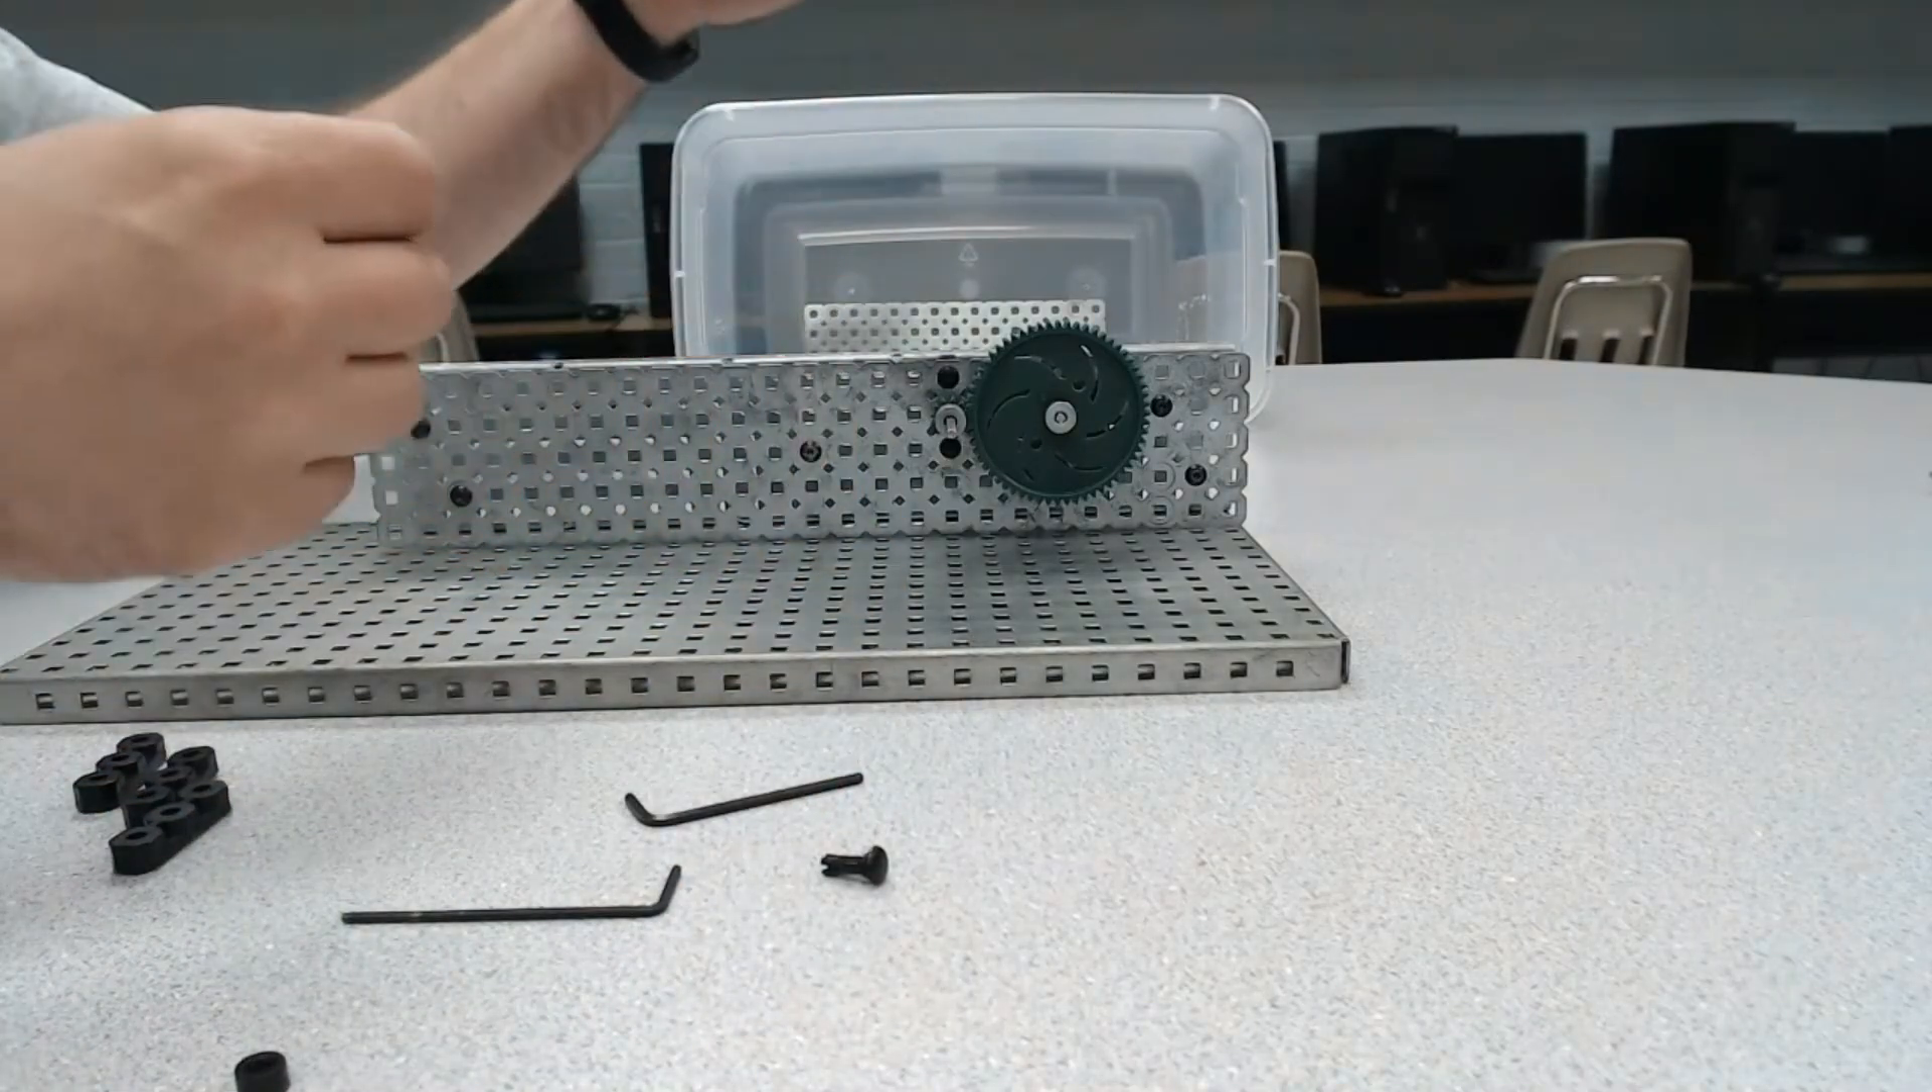Okay so now we've got a simple gear built.